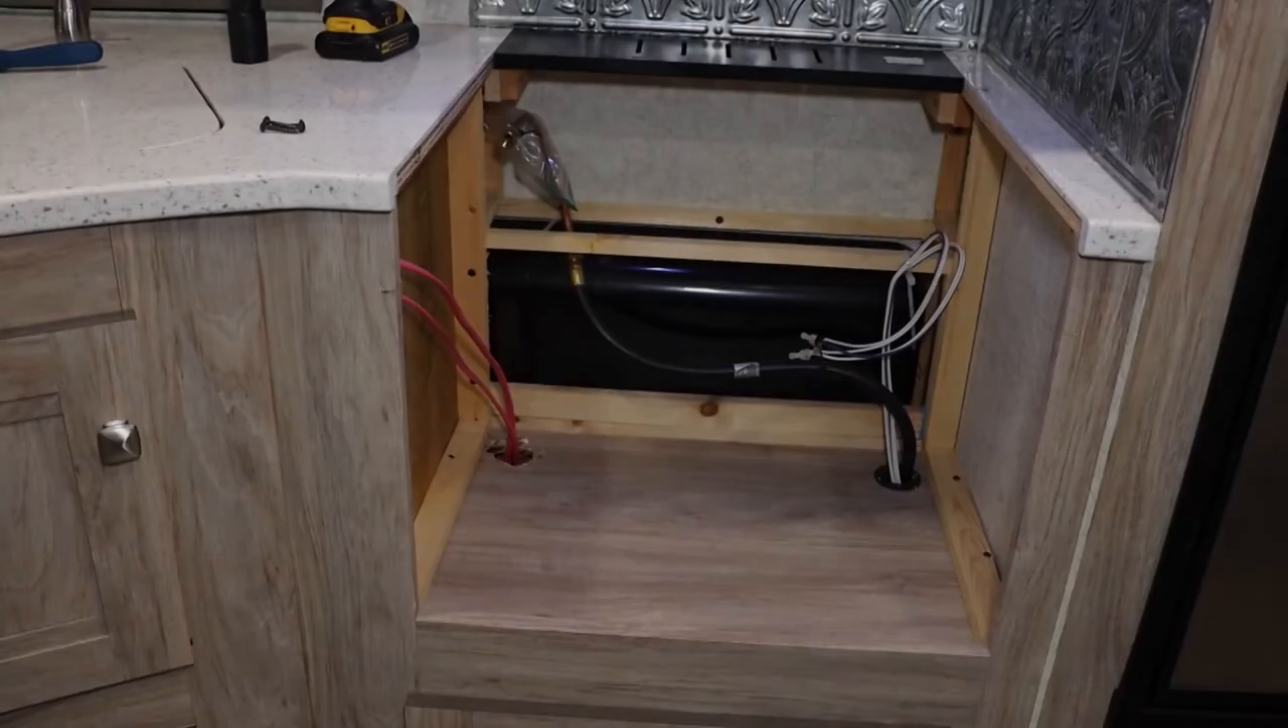Okay guys we got that oven out of there.